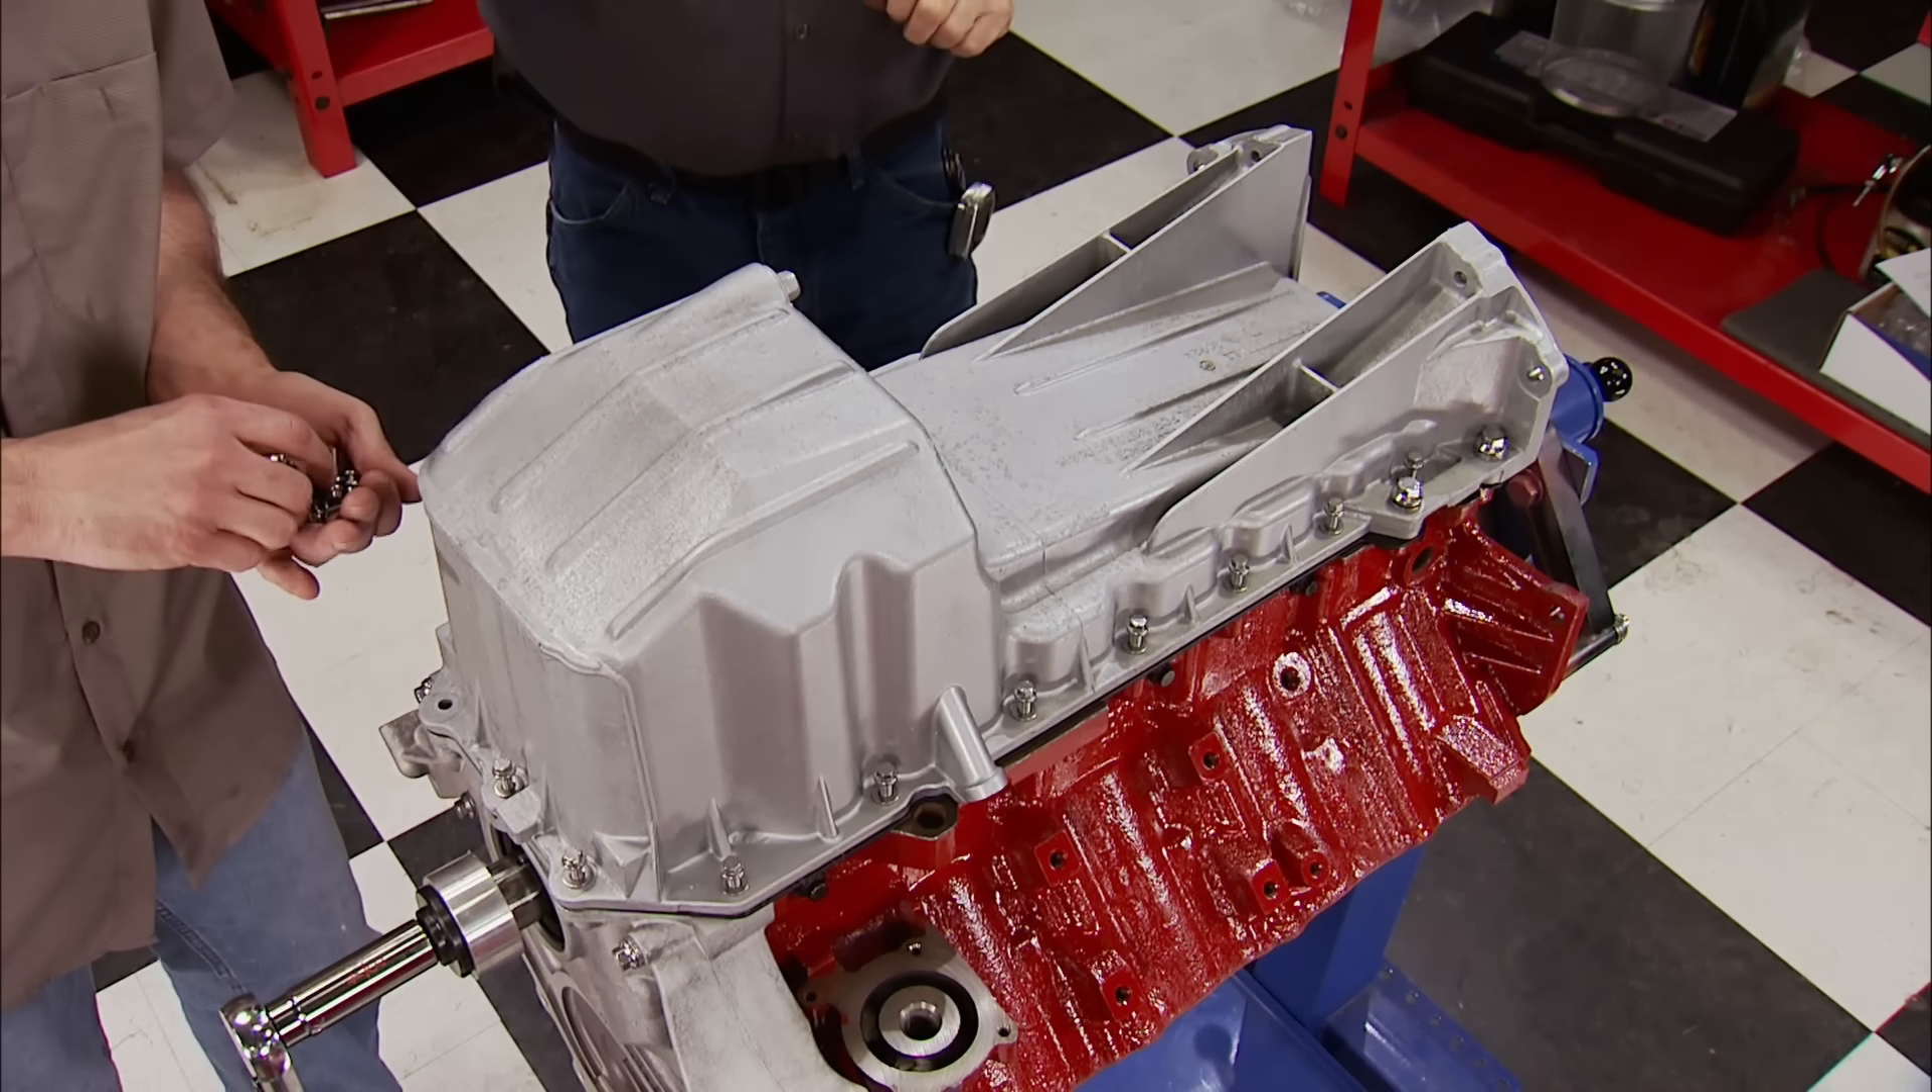Finally, the pan goes on for good and is held in place with more ARP fasteners. The oil pan is not going to fall off. This will not fall off.